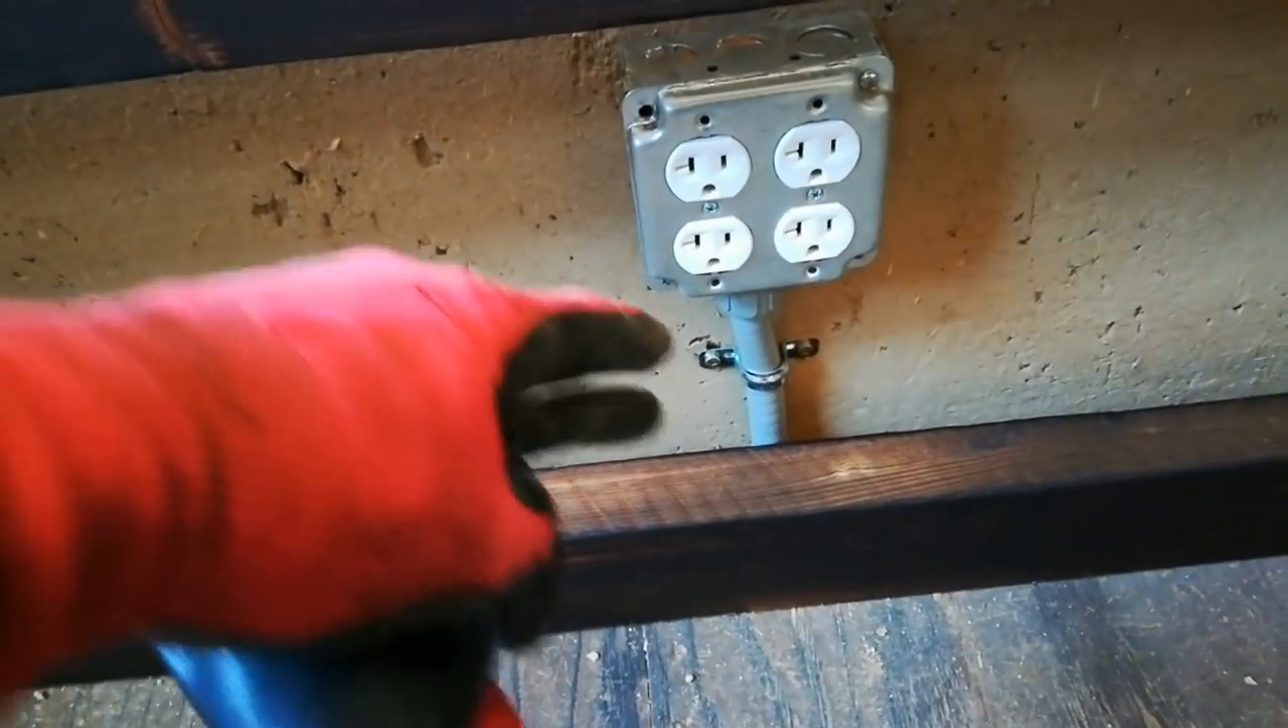The only other problem I'm having is this piece of liquid tight here is blocking the two-by-four from going back up against the wall.